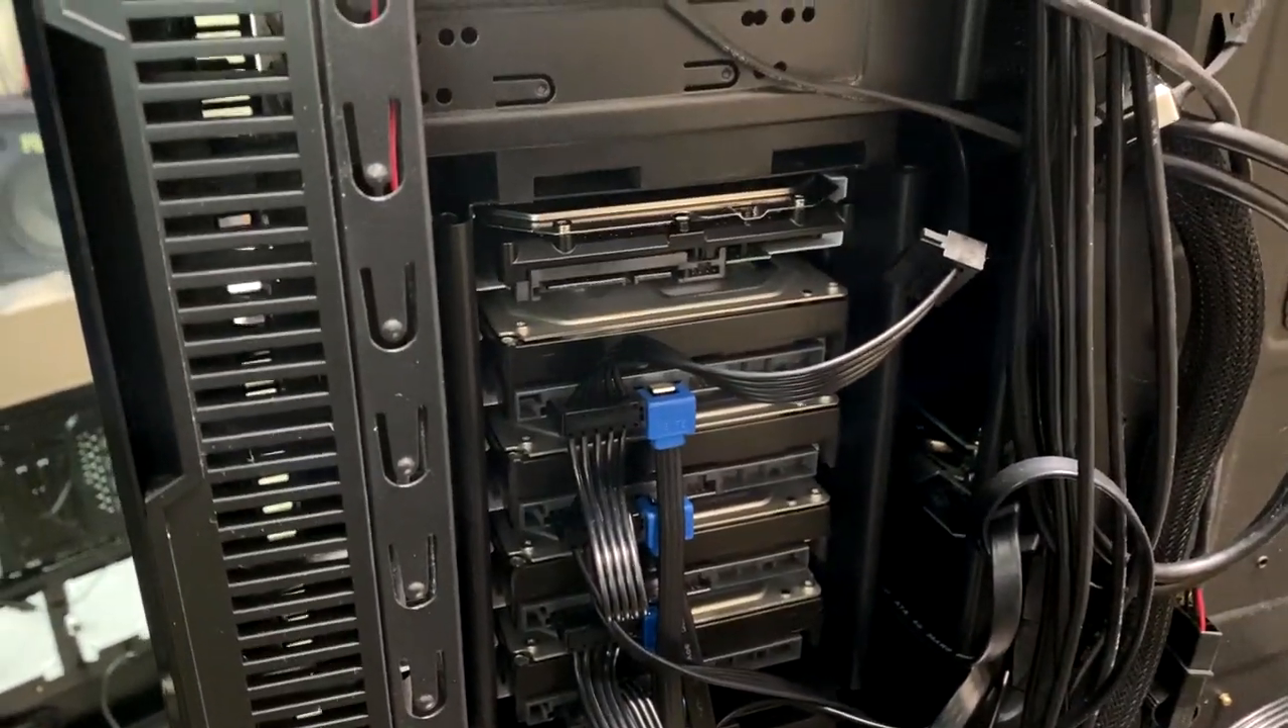You can see I got several drives. One of them's not hooked up.